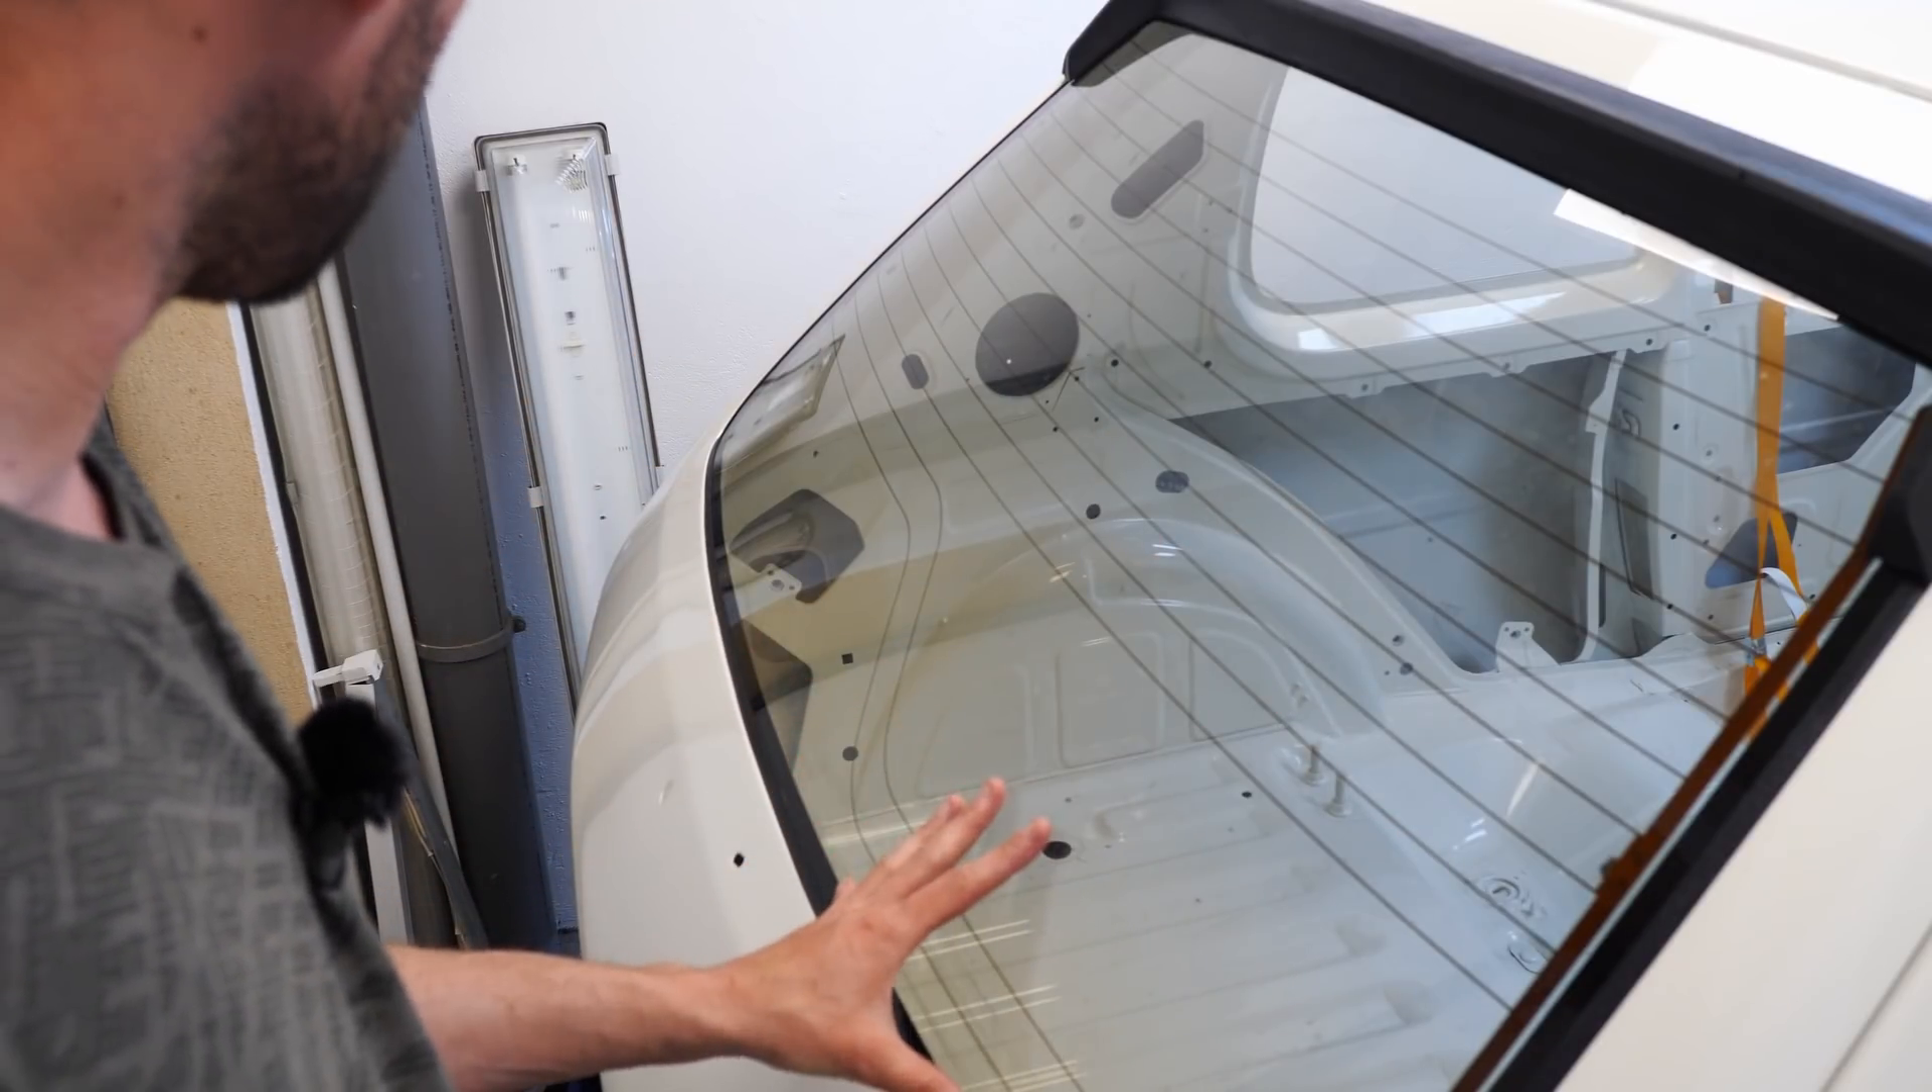Alors déjà on a remis la vitre arrière la lunette arrière donc on l'a collé.